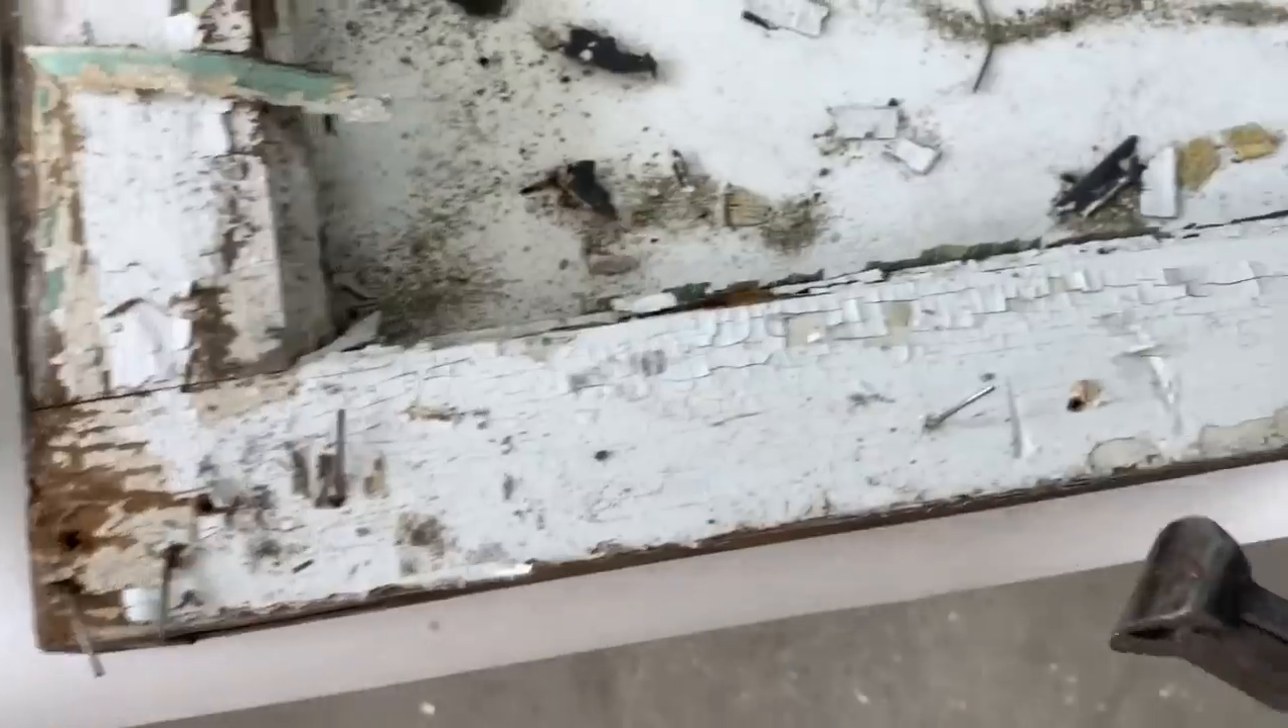So I have to remove all these randomly weird nails, especially here.